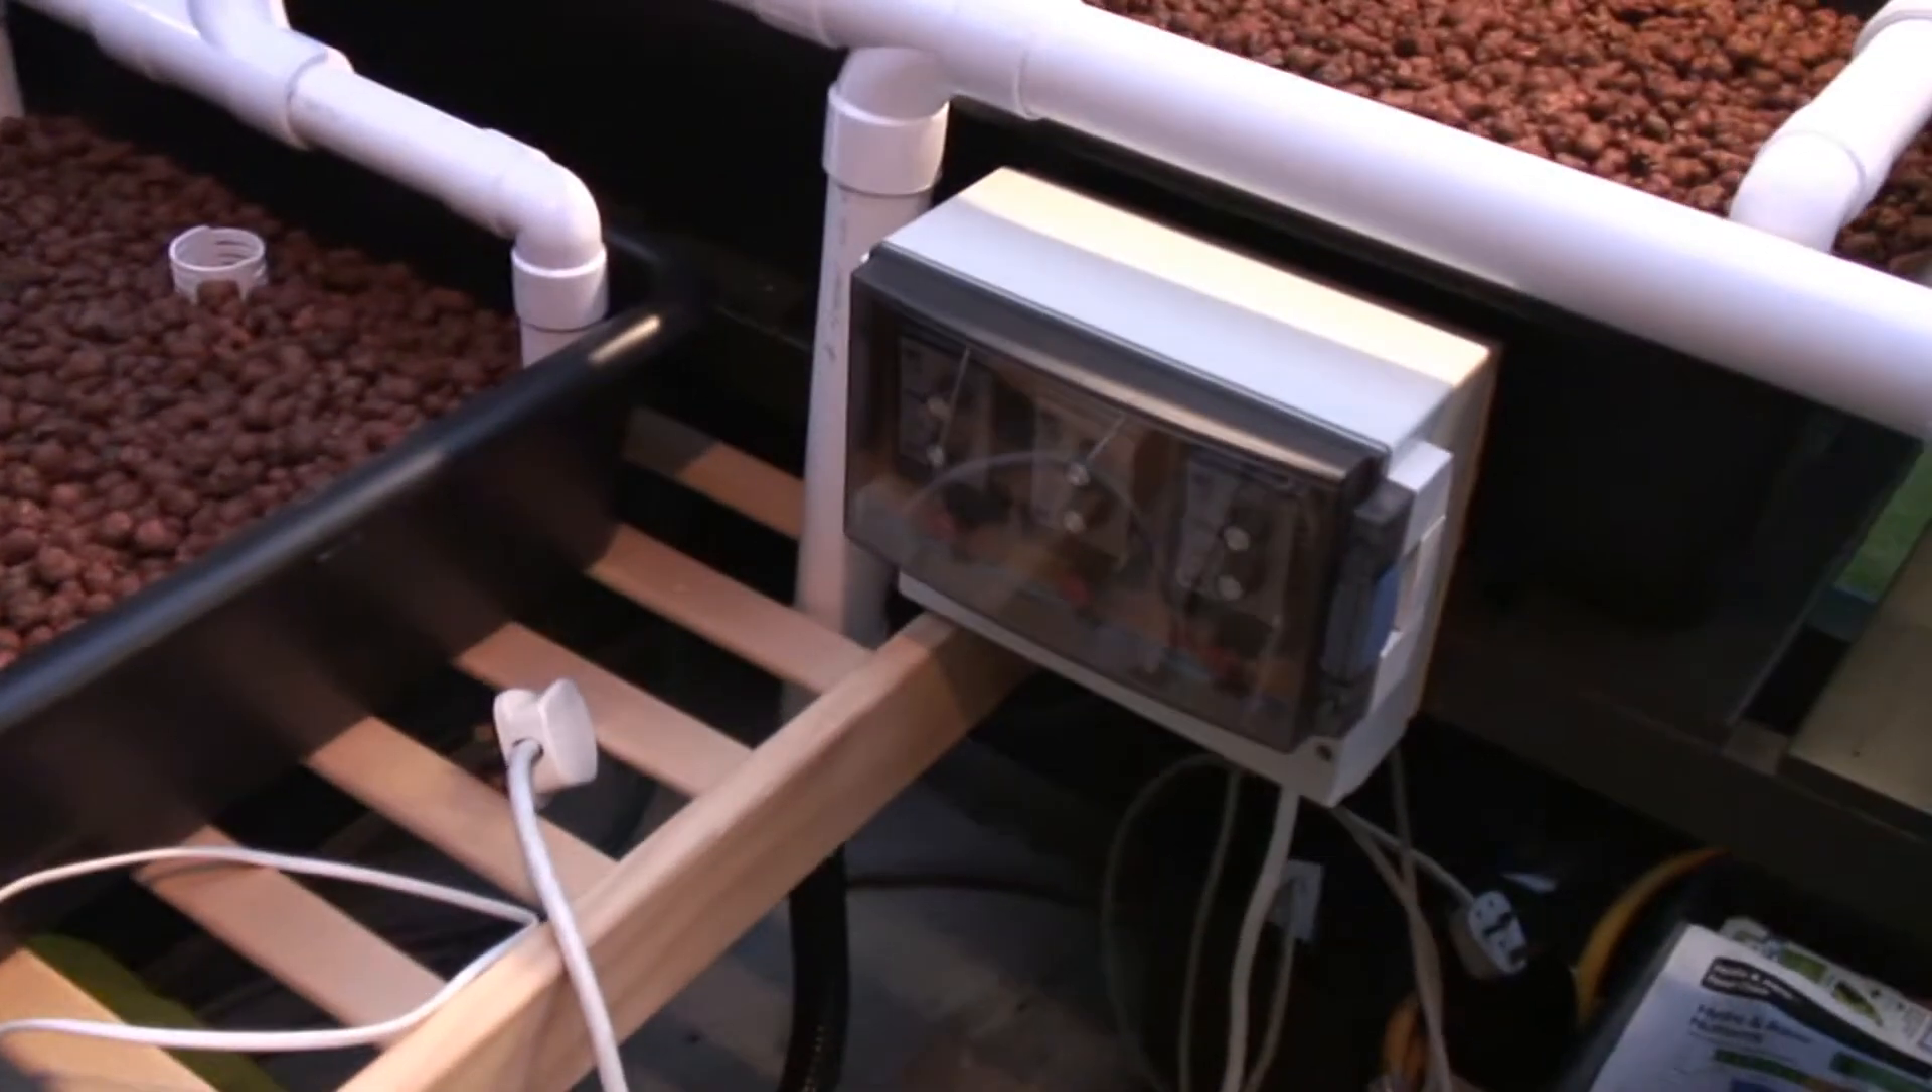And I've got my timer box wired in now.